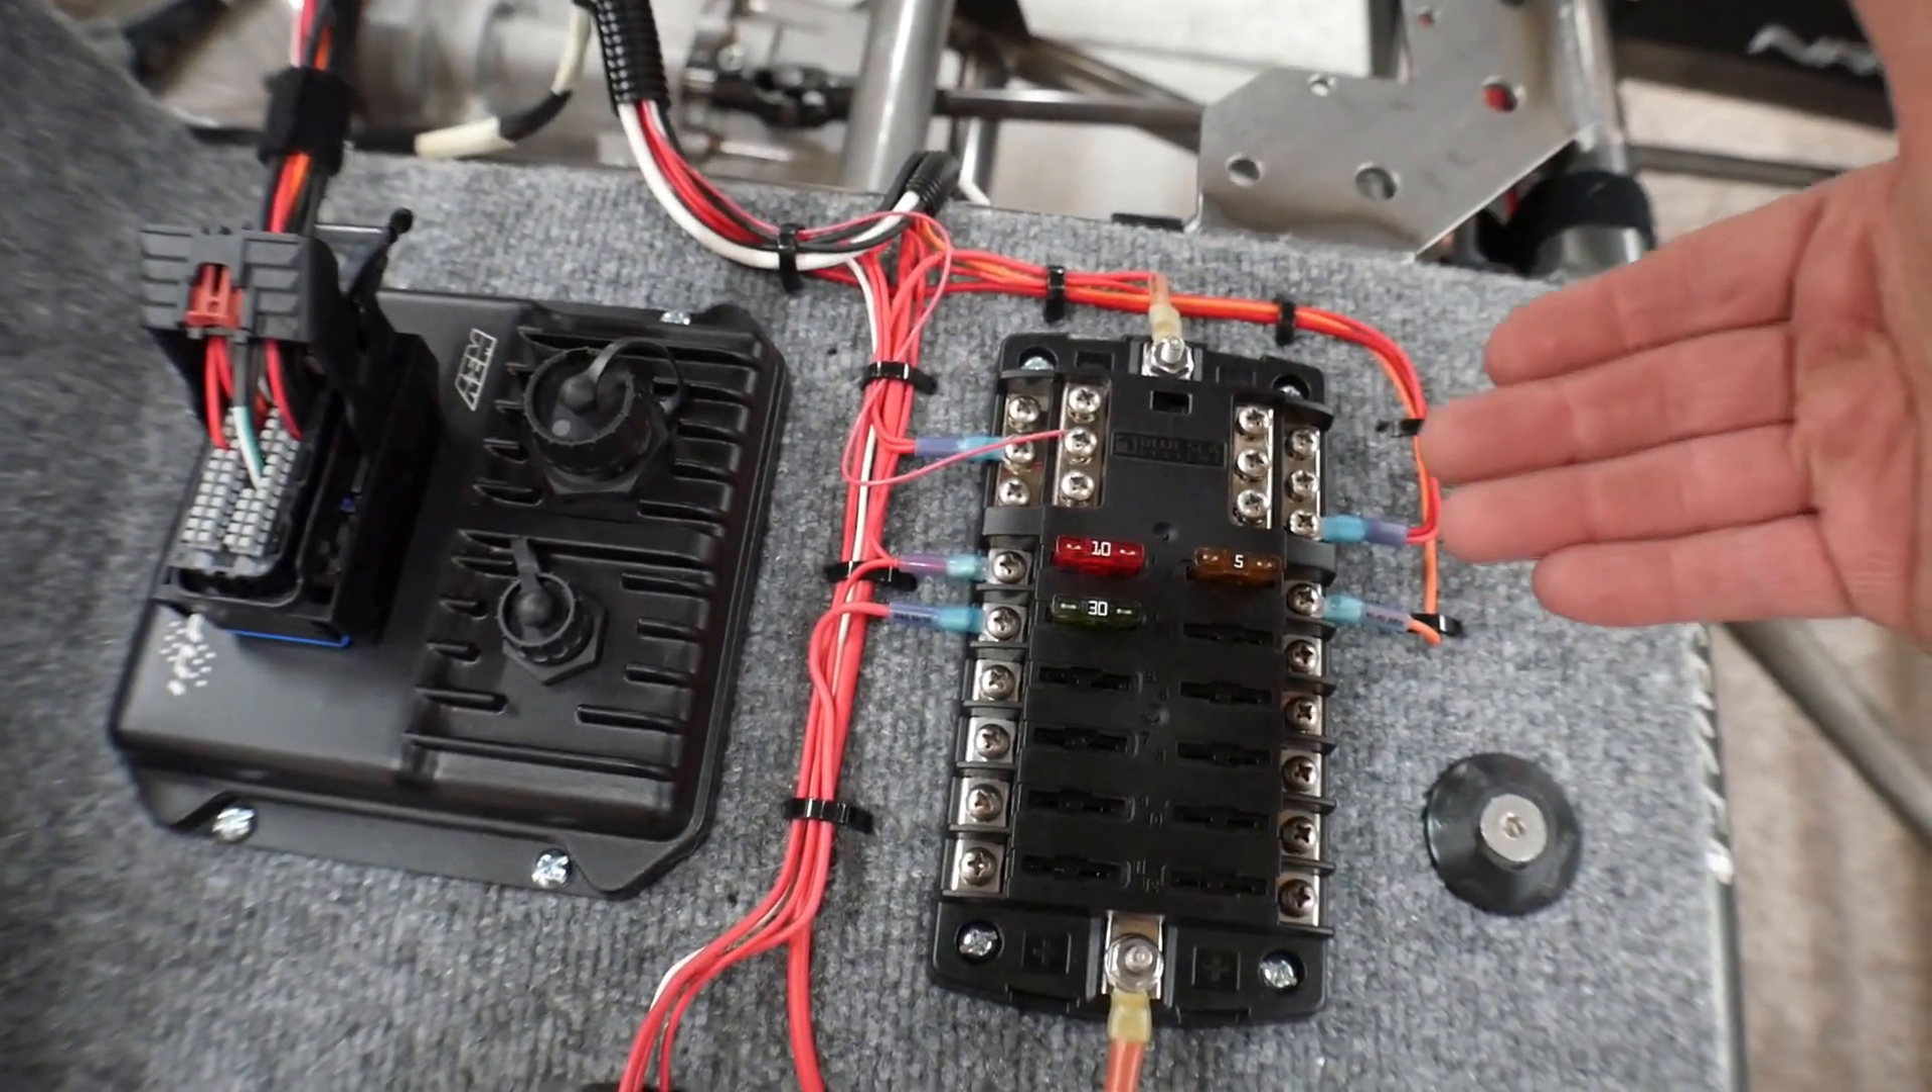I still have most of the components here, but I've installed my own fuse block just to make everything a lot easier.